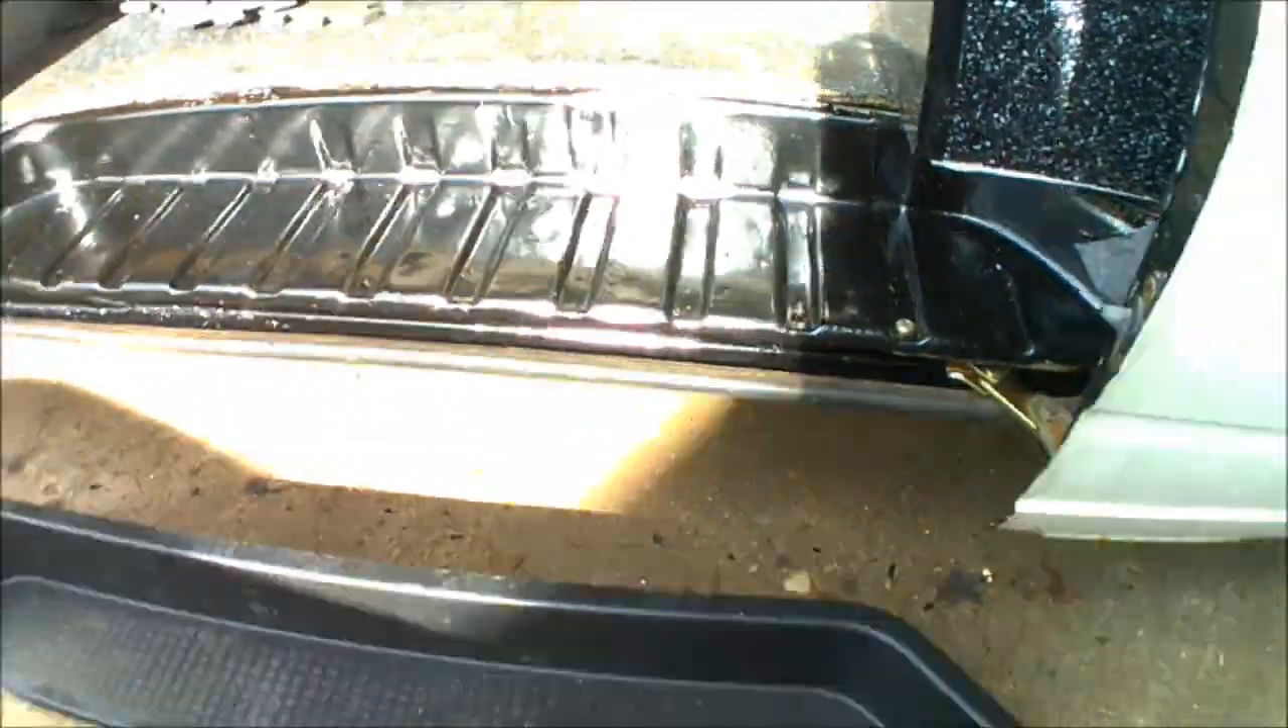So the only thing i've got left to do now Literally is just fit the plastic step on the top.